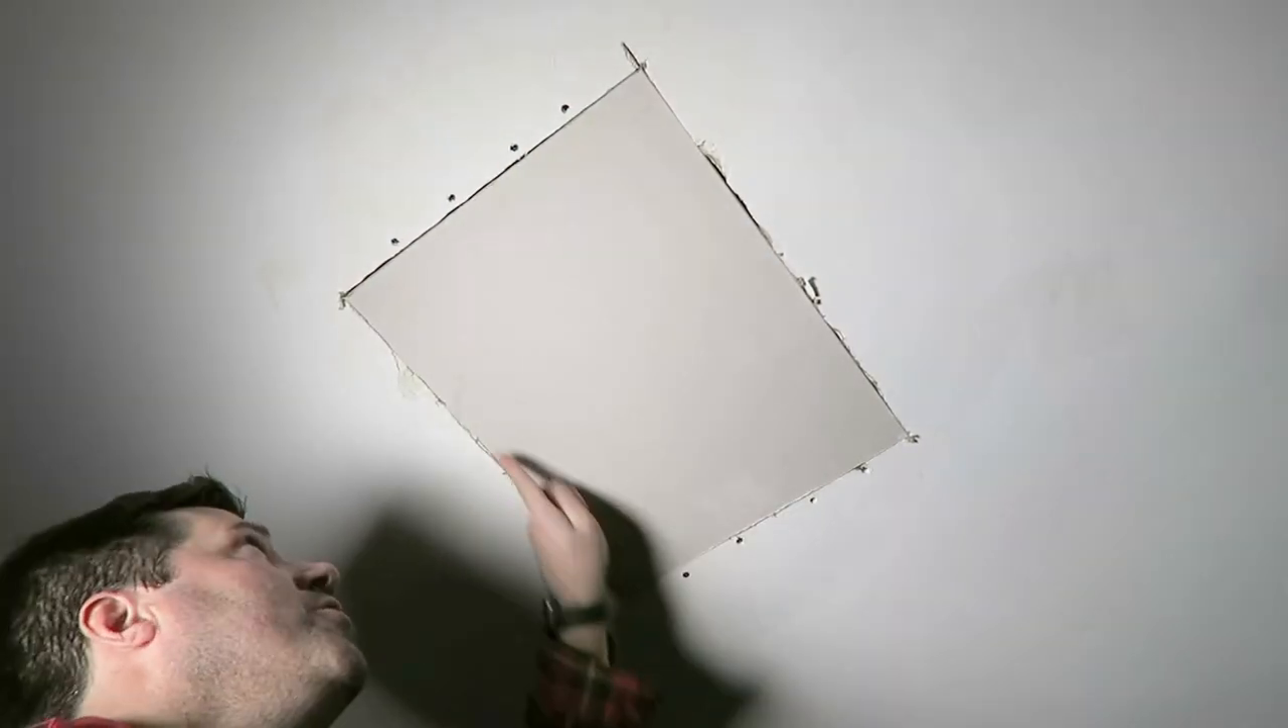Cut a piece of drywall to fit this hole and I pushed it up against the furring strips up there and now it just needs to be screwed in place.